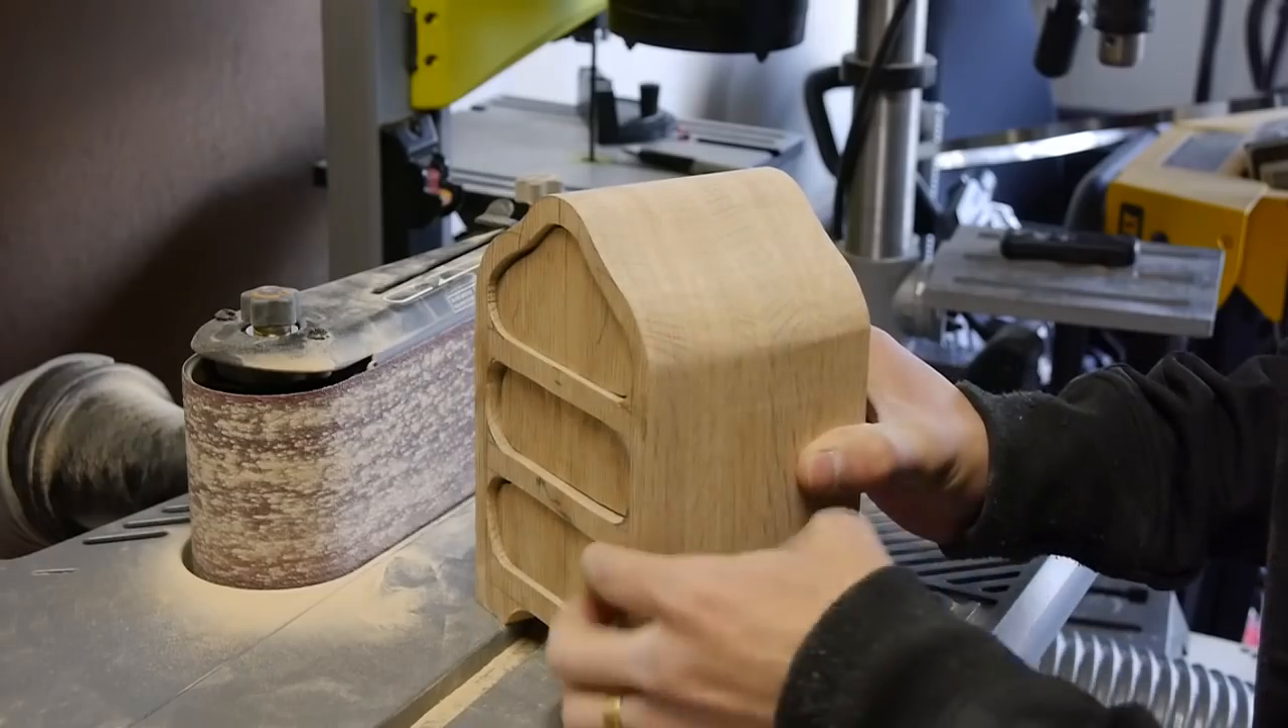If you place the drawers back into the bandsaw box, you'll notice we have a bit of a problem. Notice how the drawers are sunken in.